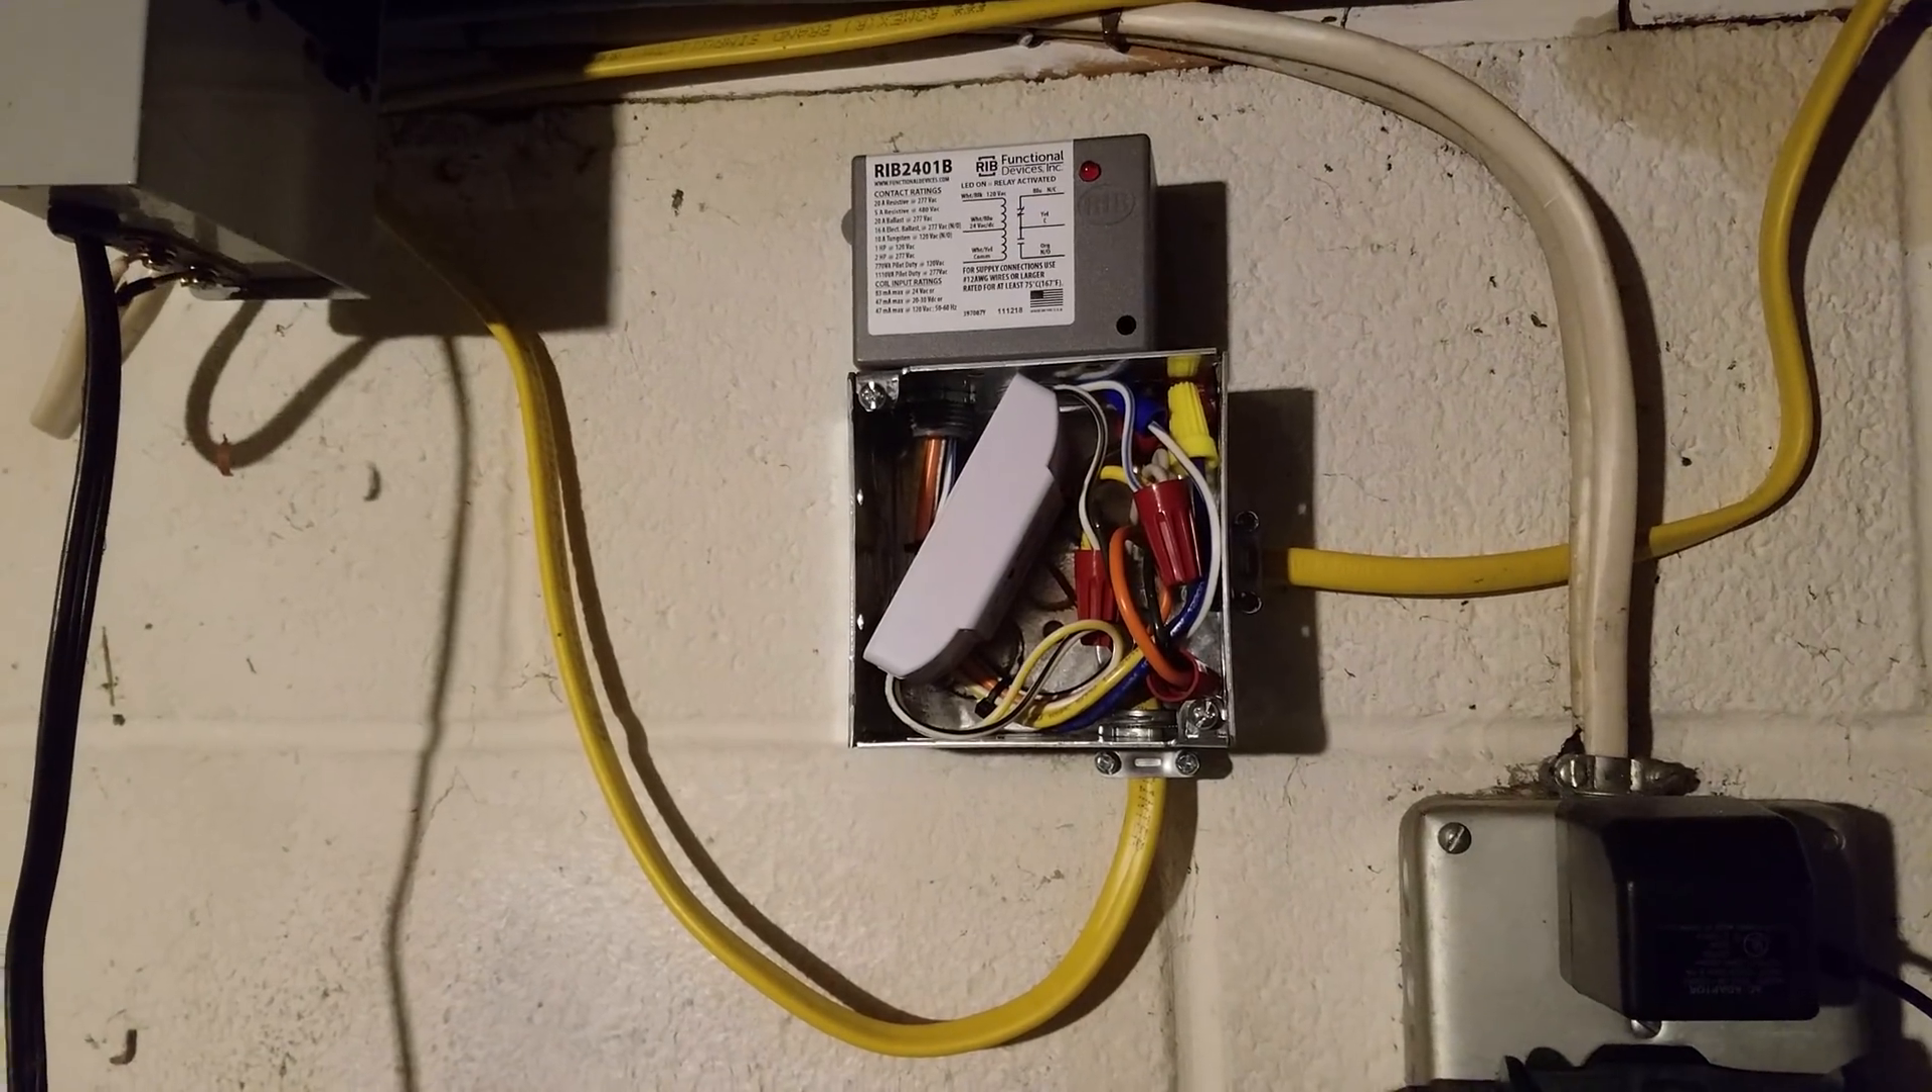And the only thing I haven't tested yet is I haven't put the metal cover on here.